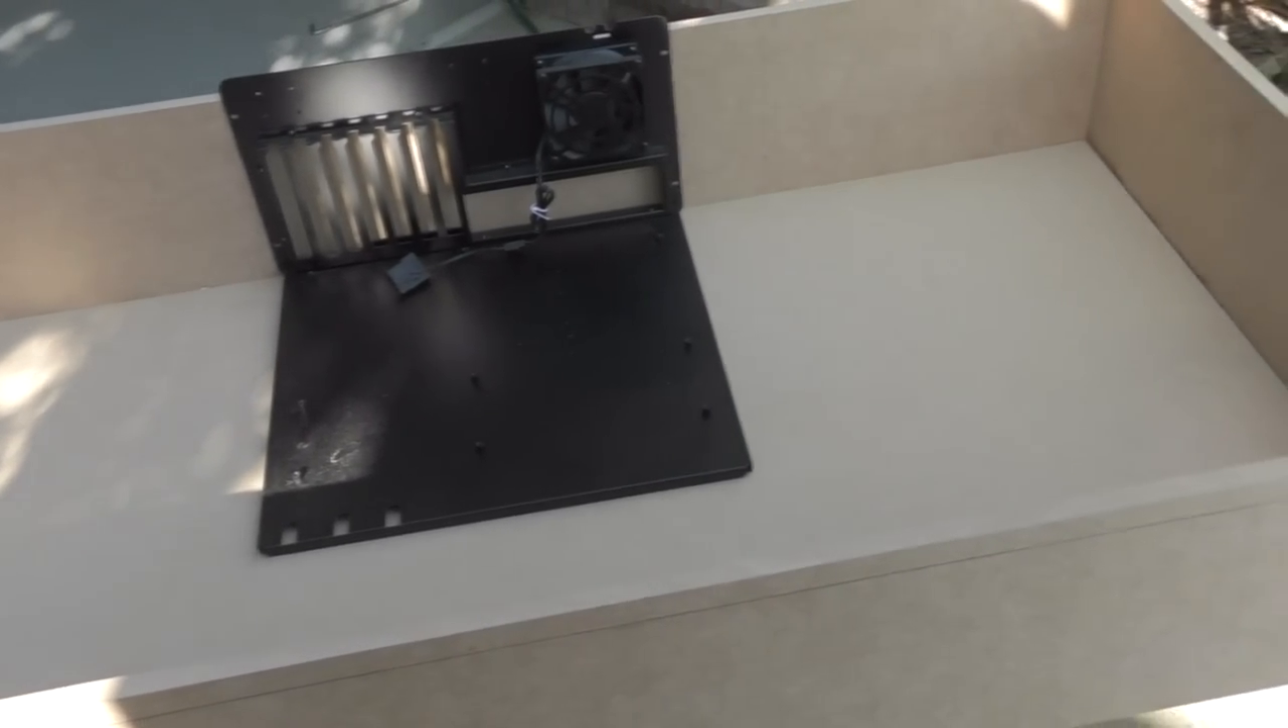As you can see the motherboard is actually higher than the box we'll be cutting this down and we'll be making it fit.